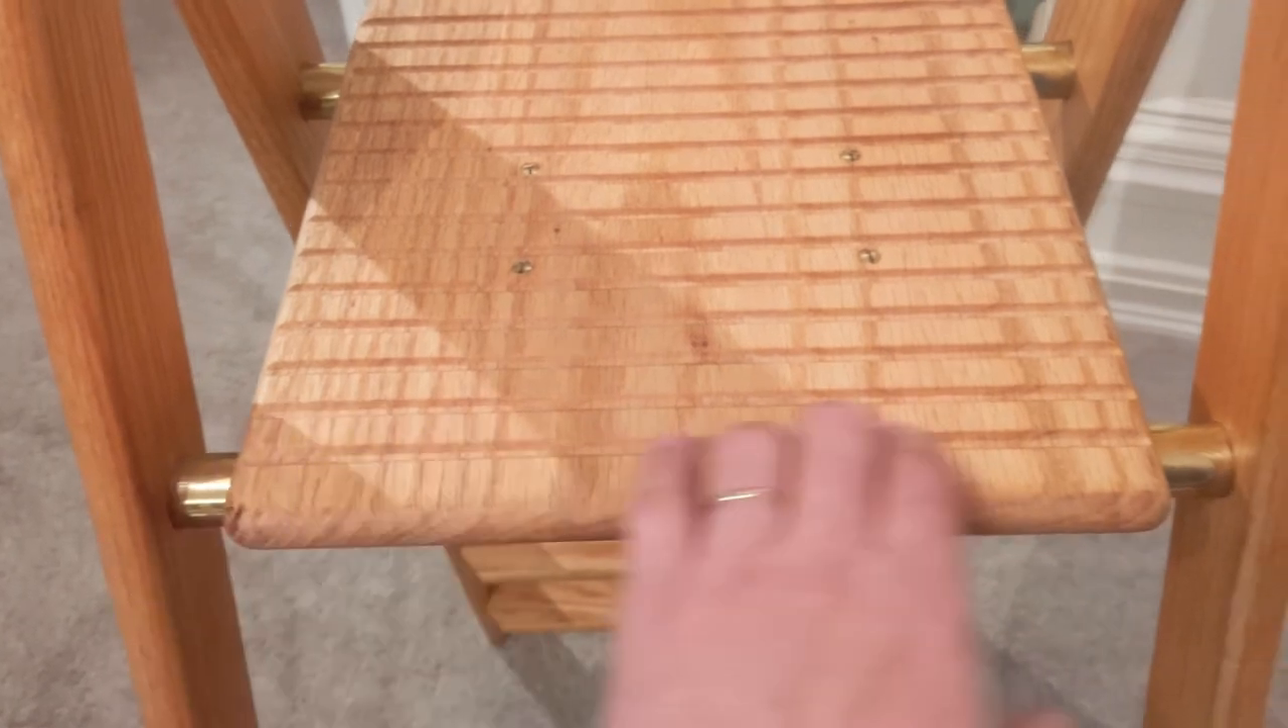And here we have the platform all finished up and installed.